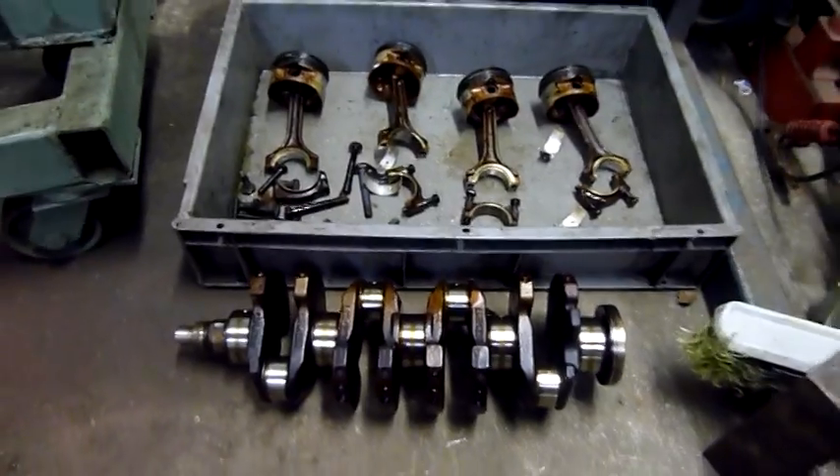We've got the crank out. Fairly simple cast iron crank.